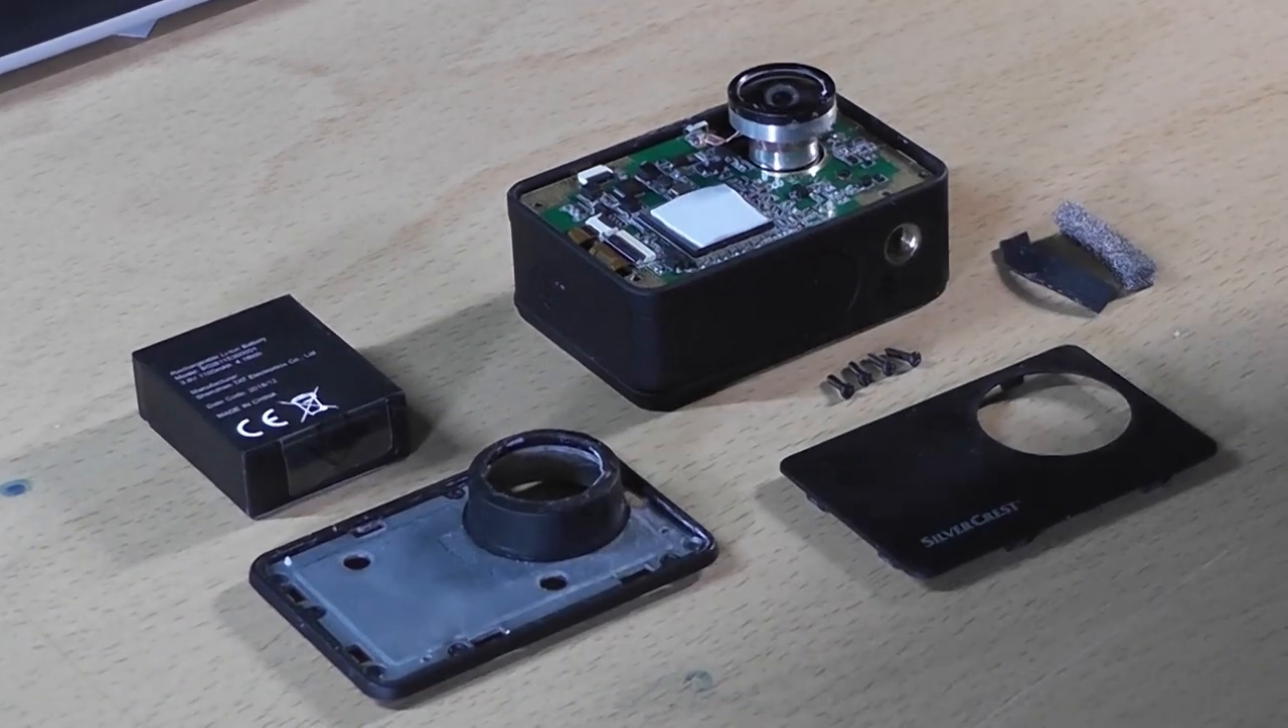This part which is the the front of the actual circuitry board has been removed taking out those four very very small screws and that leaves the lens.